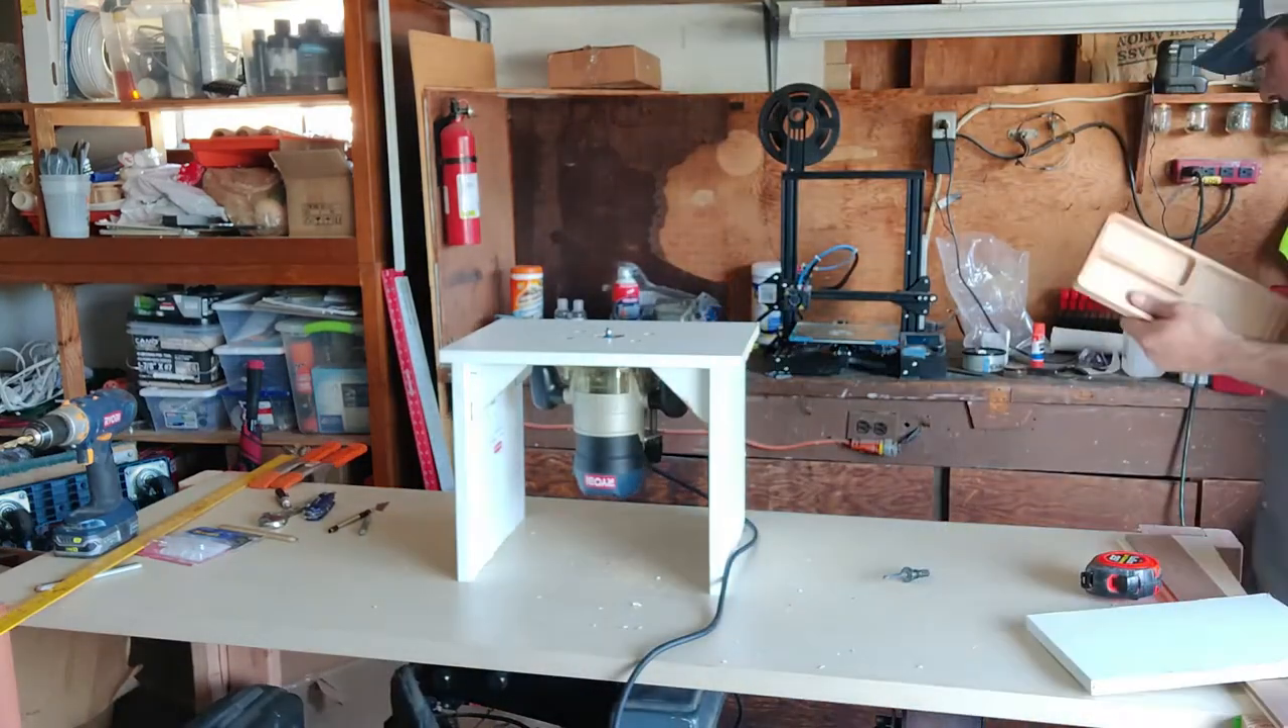The table's on, the router's mounted at the bottom.